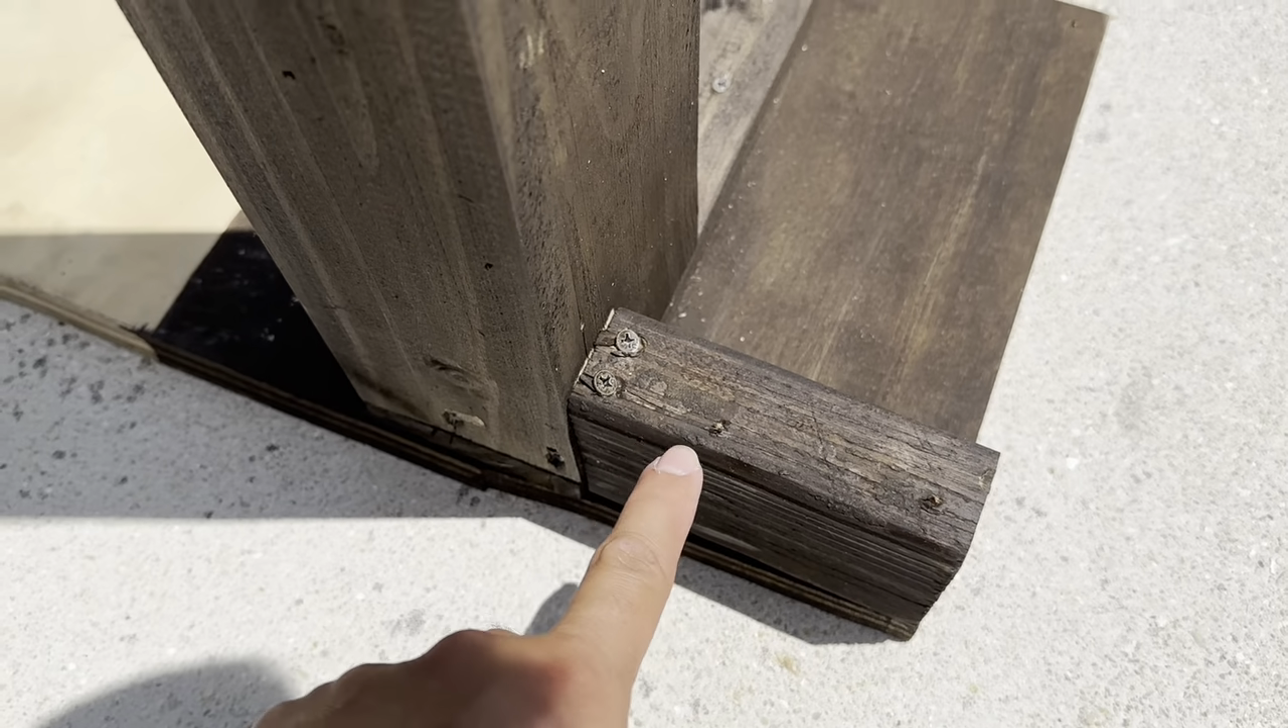Also i added at the bottom here a two by four and i cut it right into place and this thing is not moving anywhere guys.